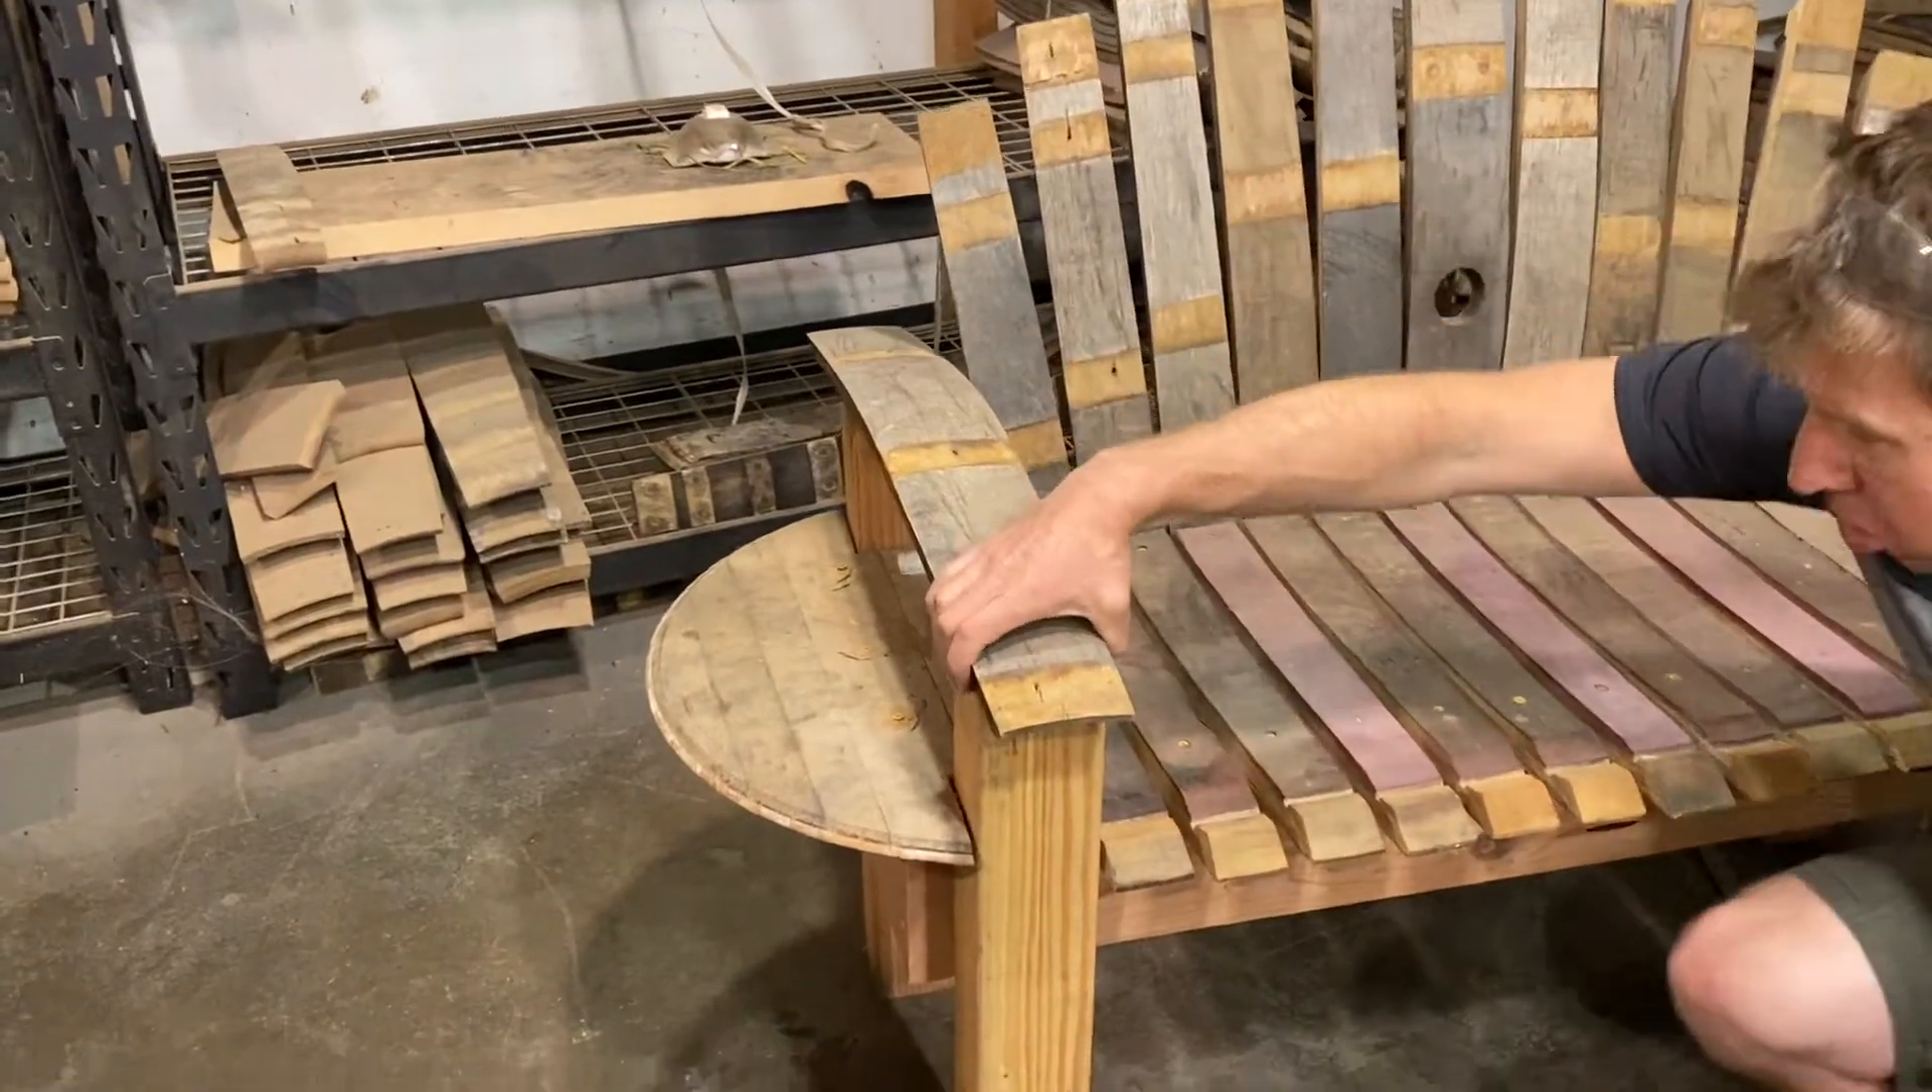So now we have the side table pieces on.